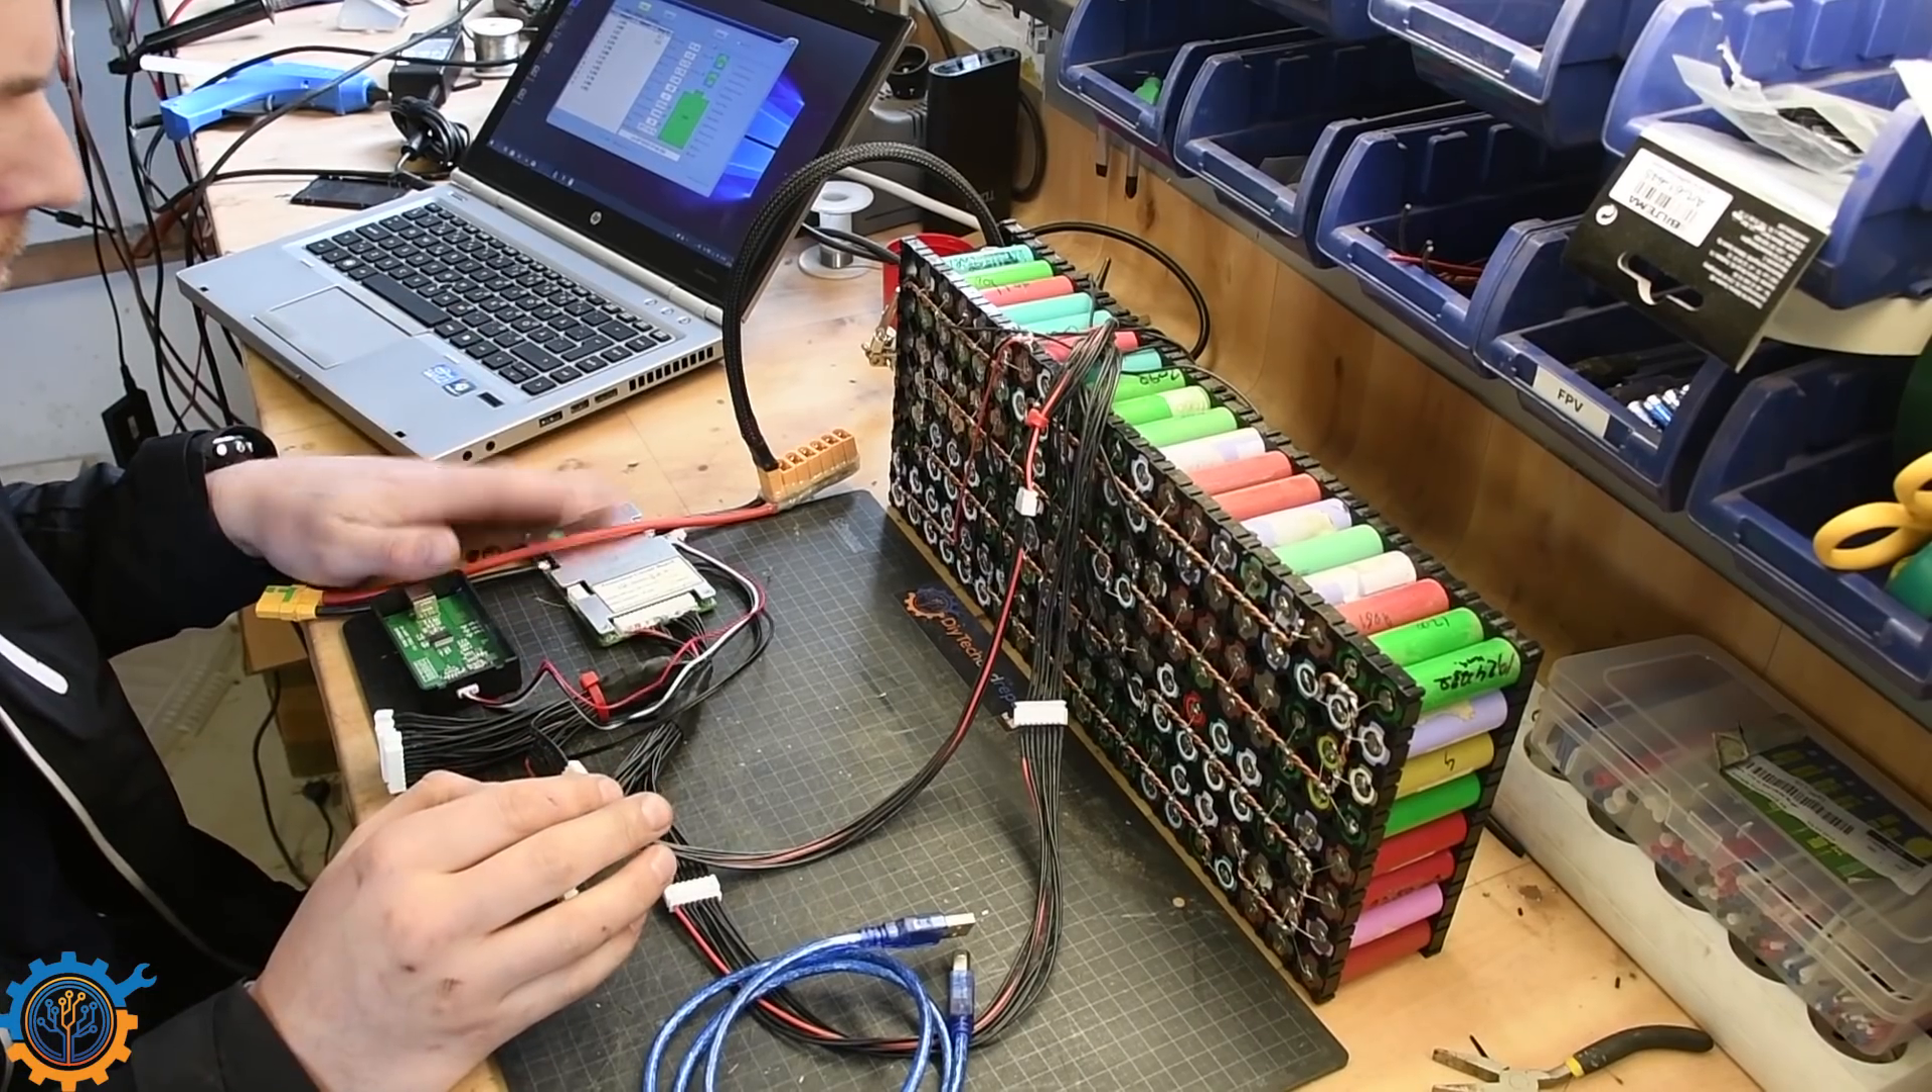So we now have the battery hooked up to the PCB, or the BMS itself.